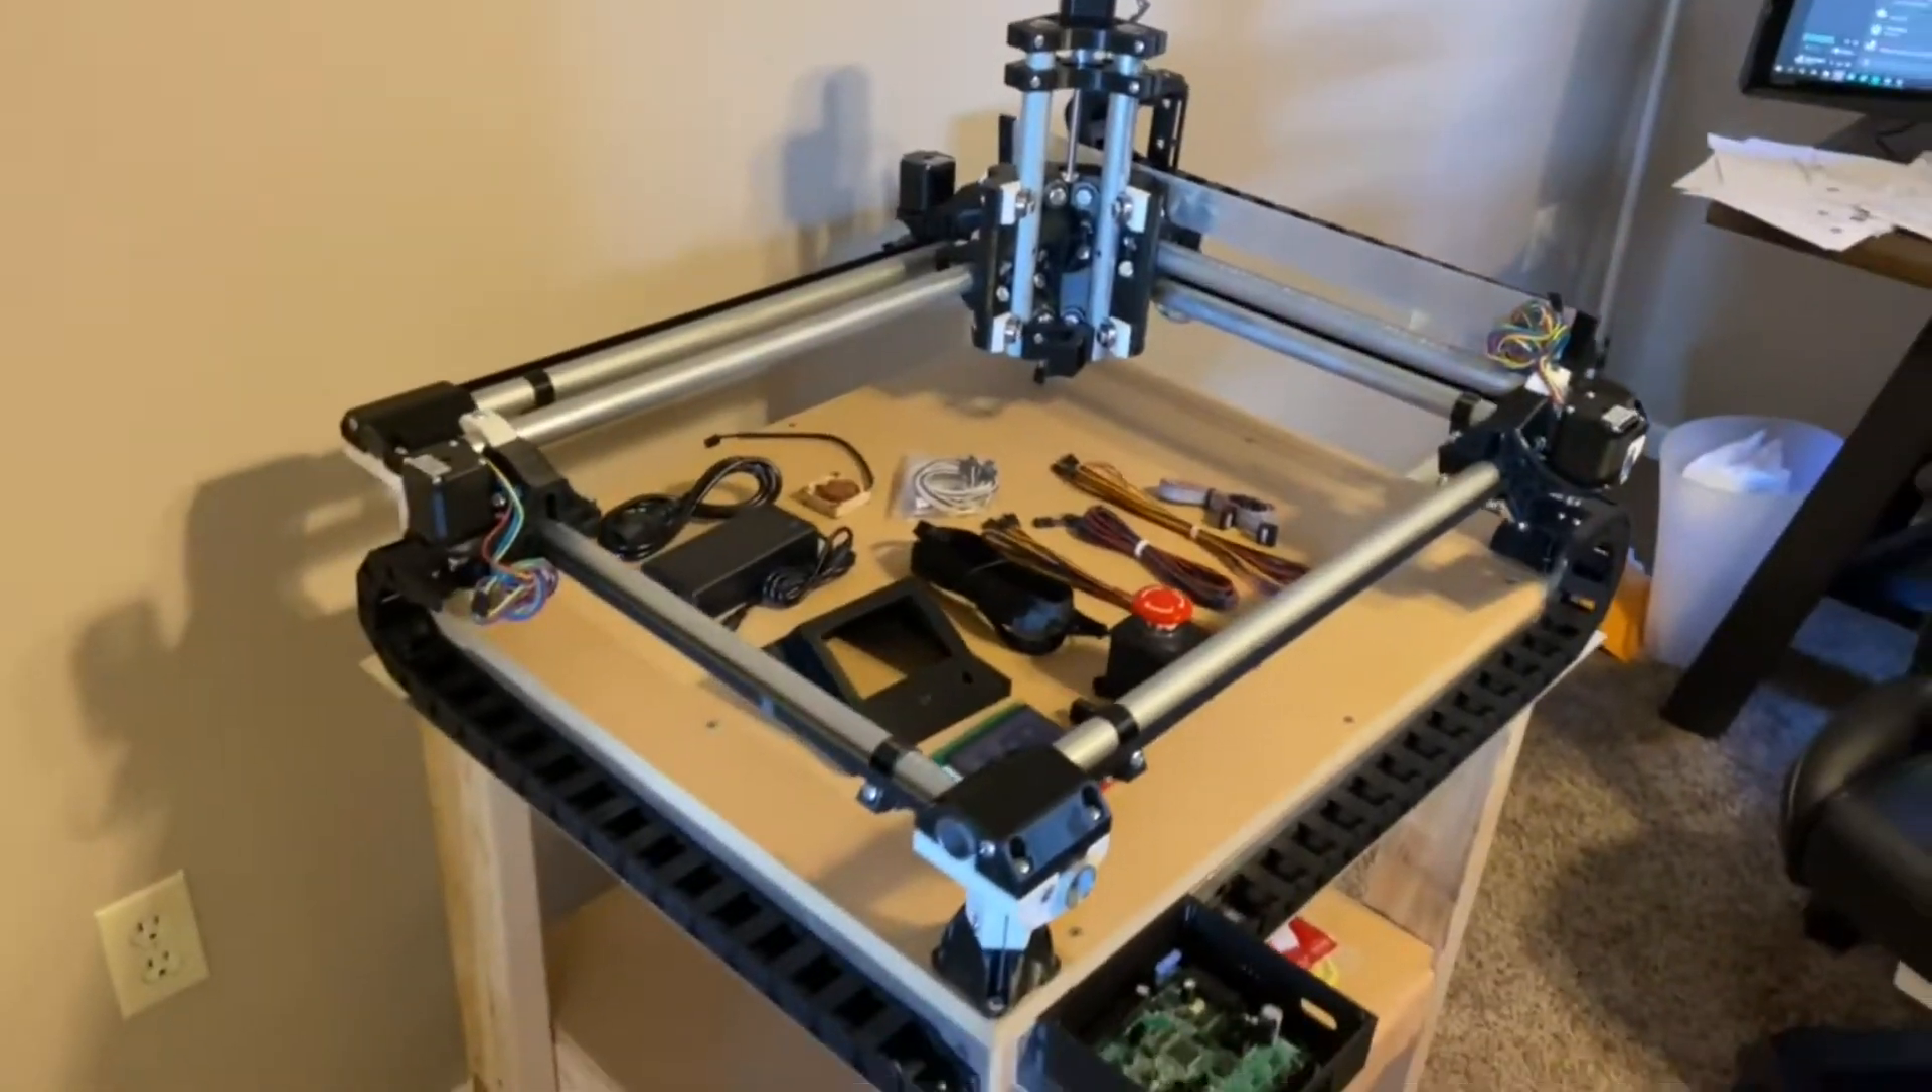All right, so I've got my cable chain all mounted and I'm ready to start wiring everything up.